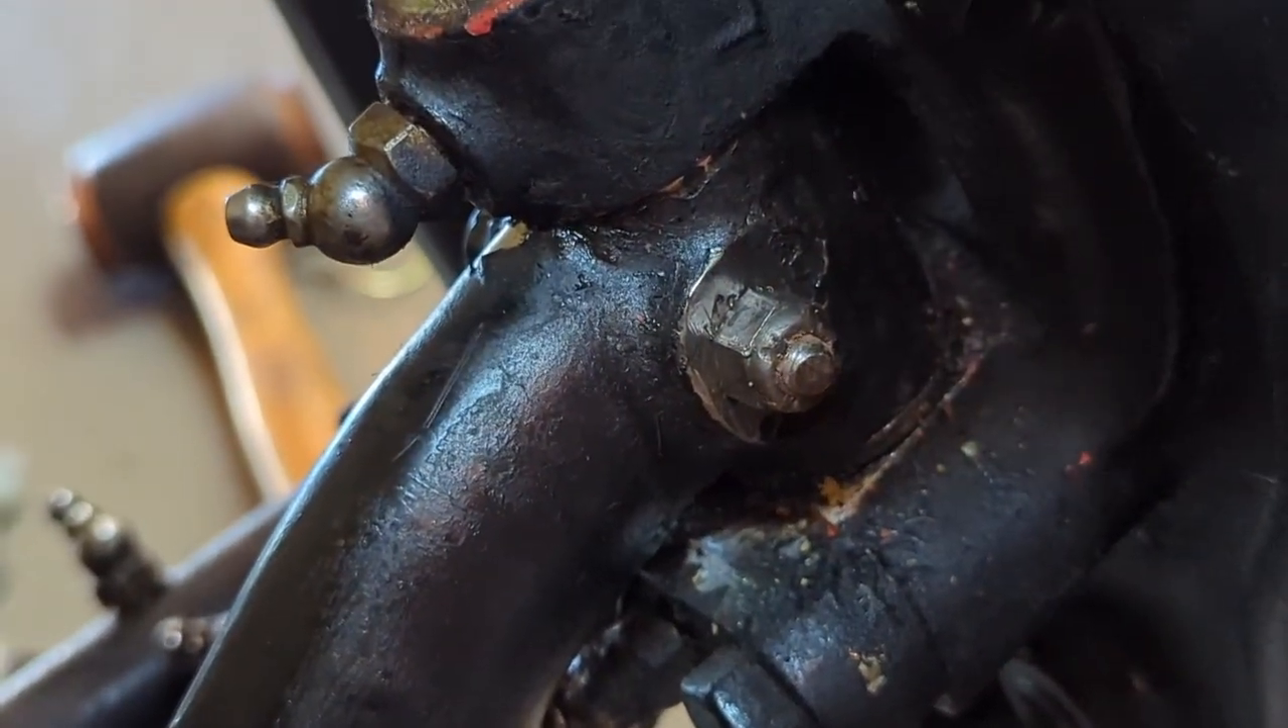There's the nut in place on the front of the axle.